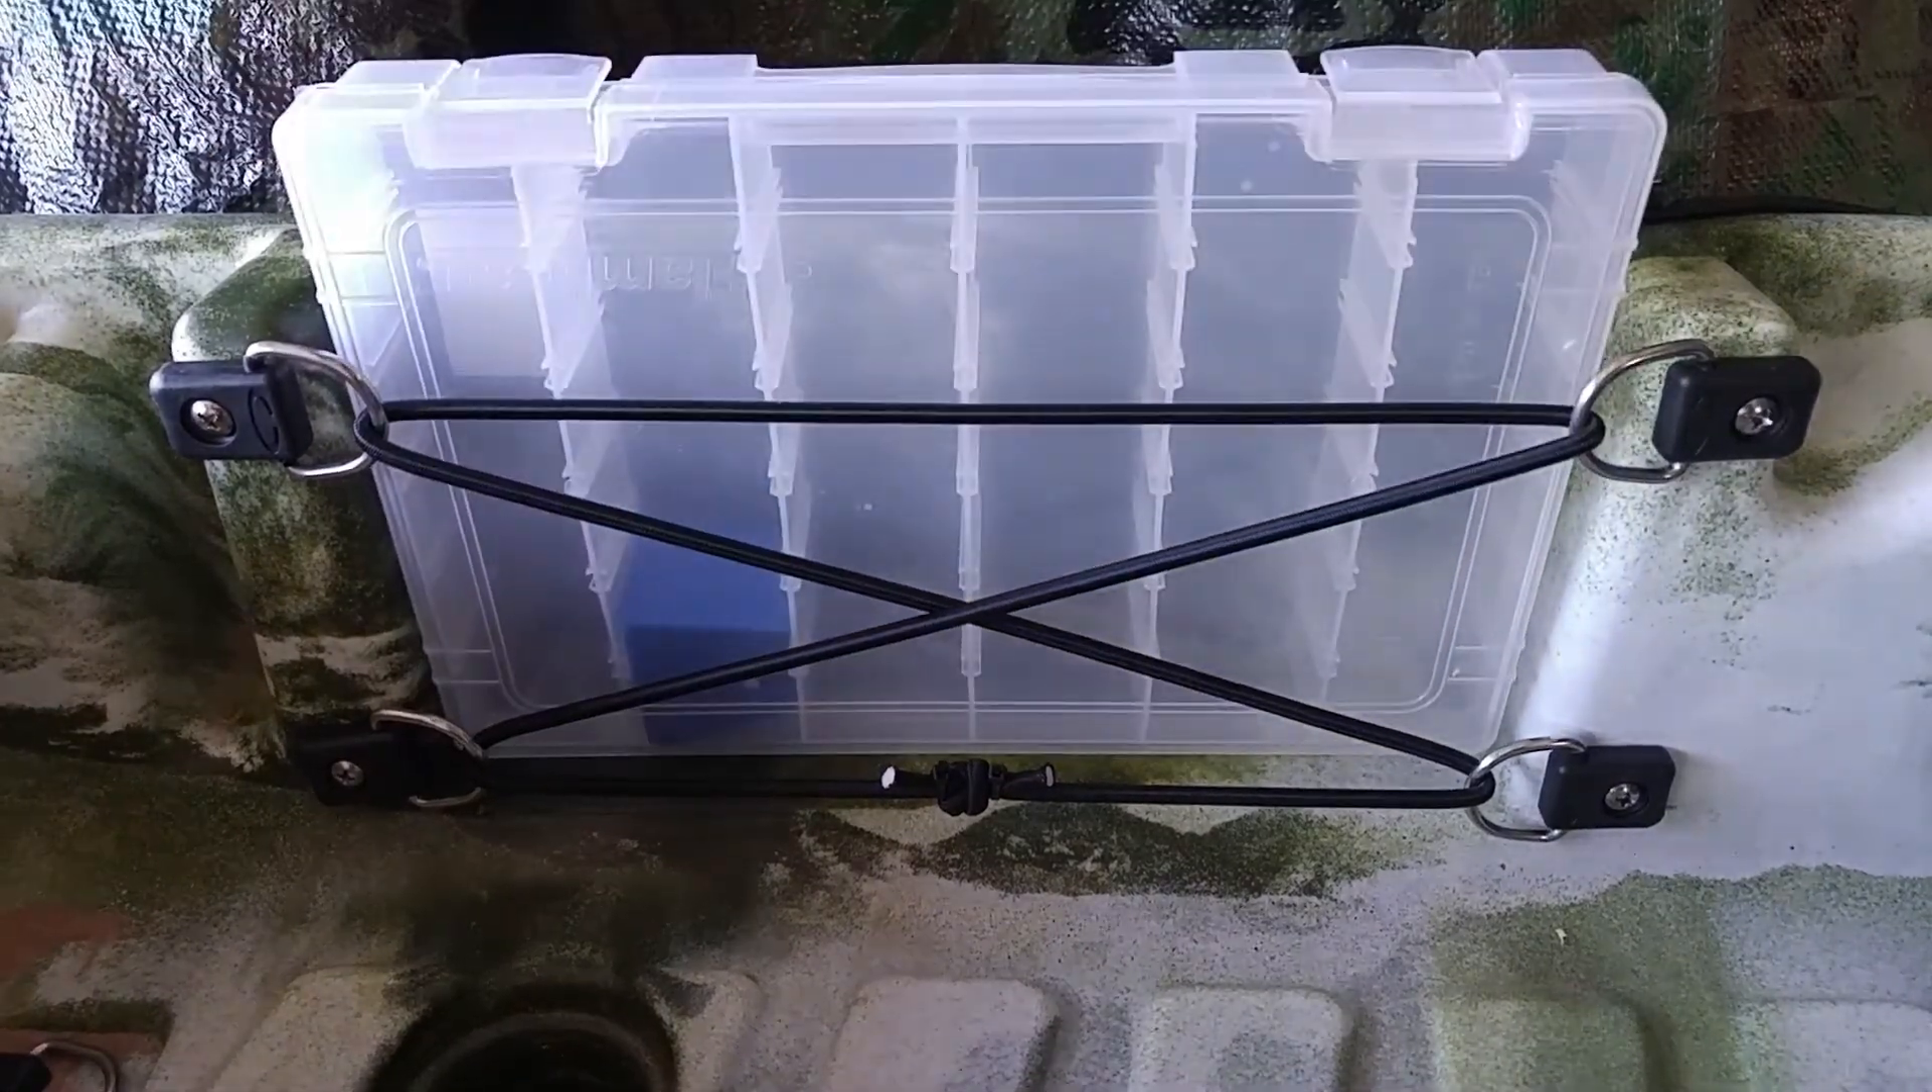So, now that it's all done, we'll just slide the tackle box in there, and you see it holds it very well.